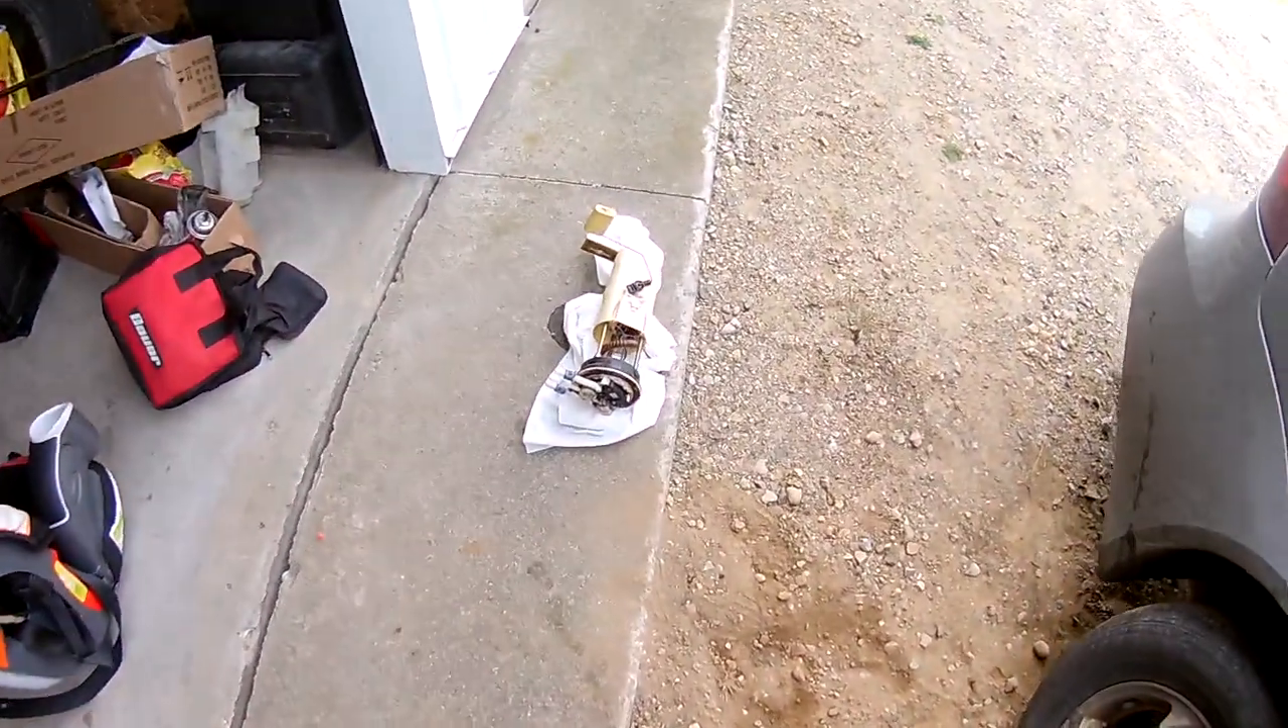So the fuel pump assembly is out now.